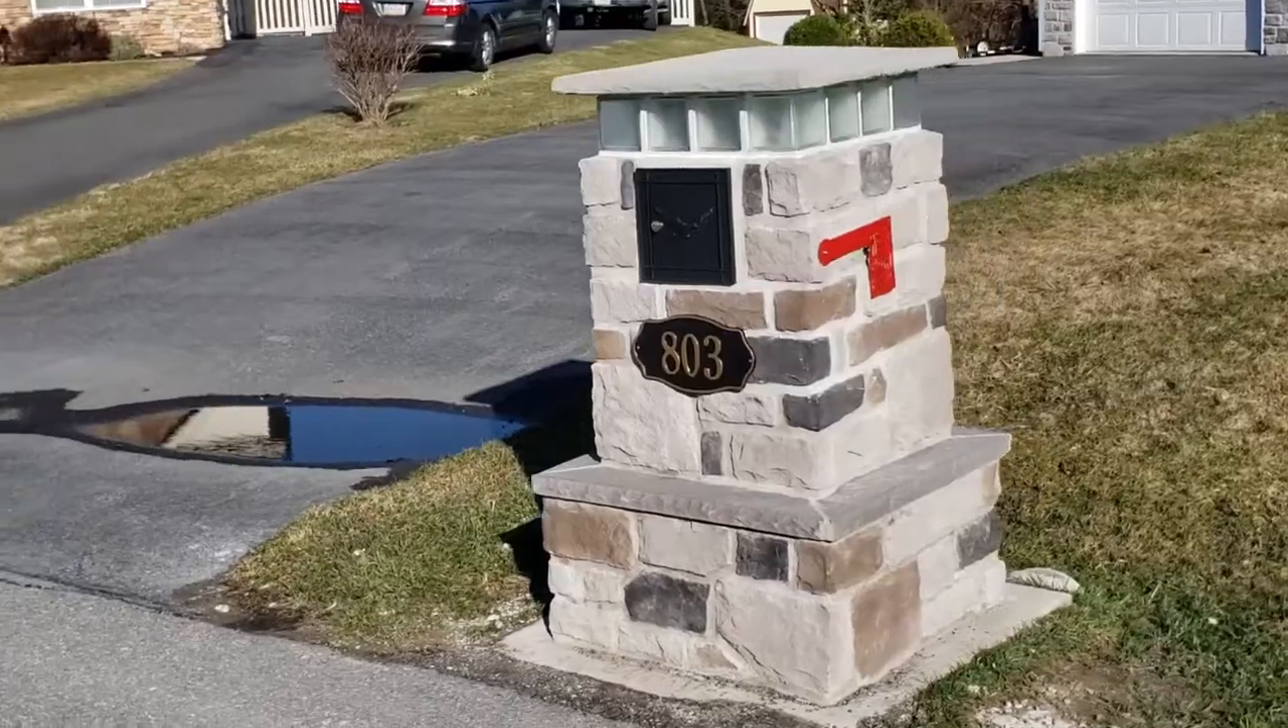The flag's installed and we're sending out some mail here today.